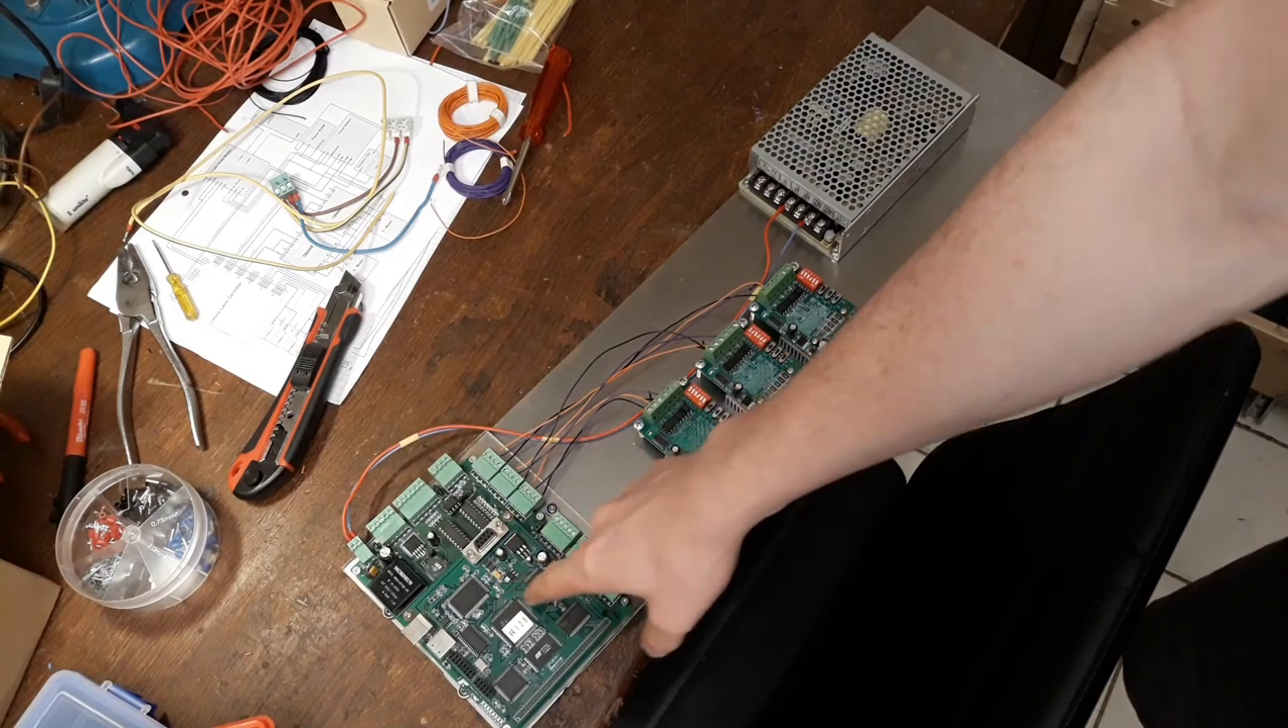Okay, so I've got the stepper motor drivers hooked up to the main controller board, and the 24V input to the main power unit.